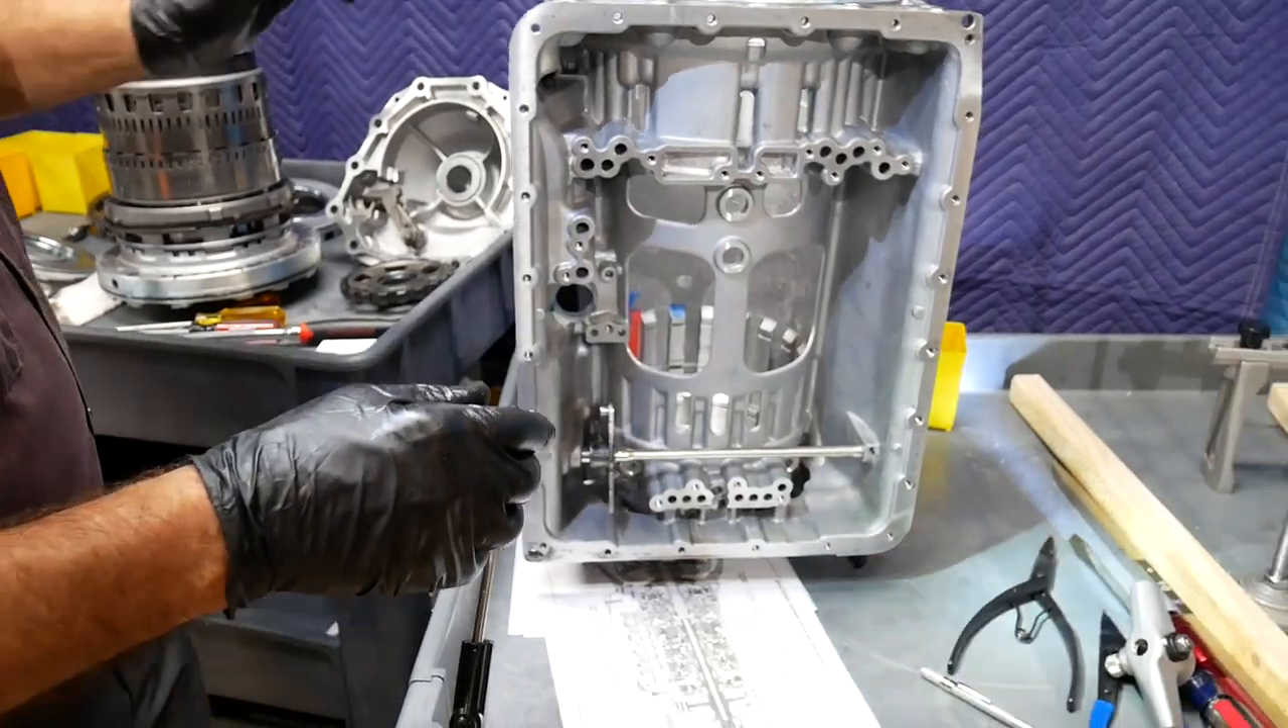Now the case is almost completely stripped the only thing that I'm left with is my manual linkage.